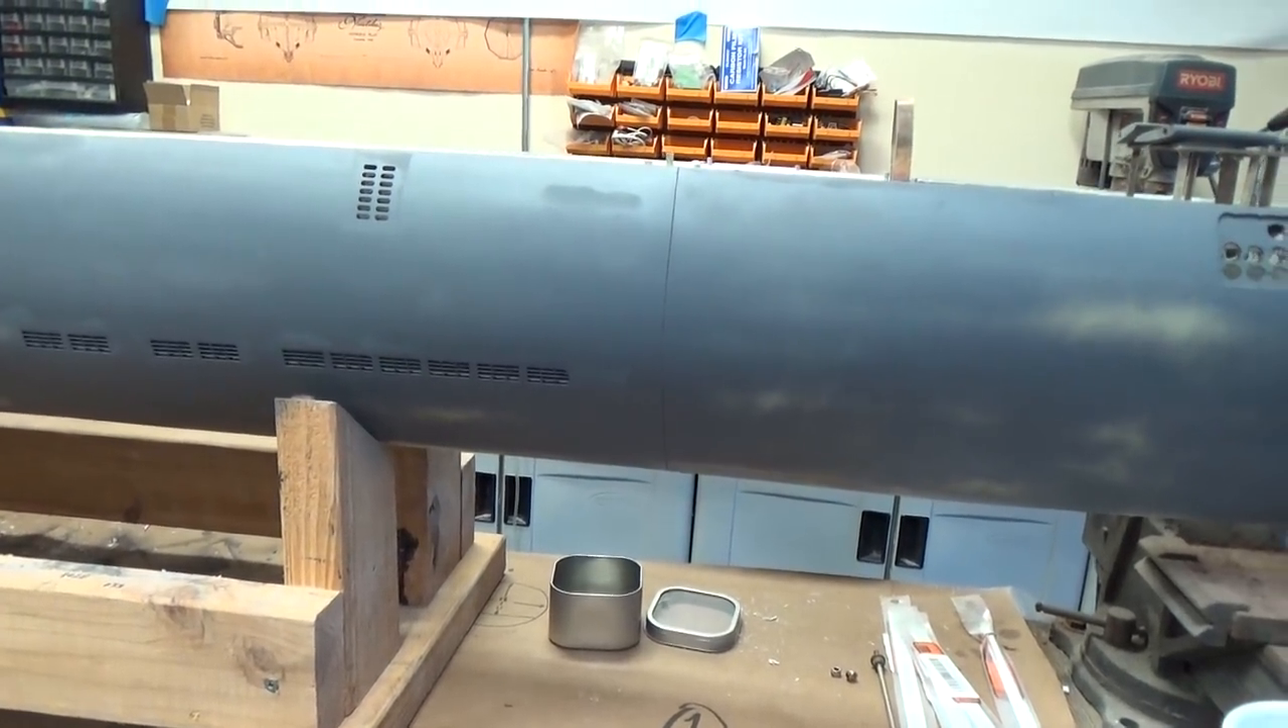You can see that's just a knife edge of a Seam between the forward section and the center section there.